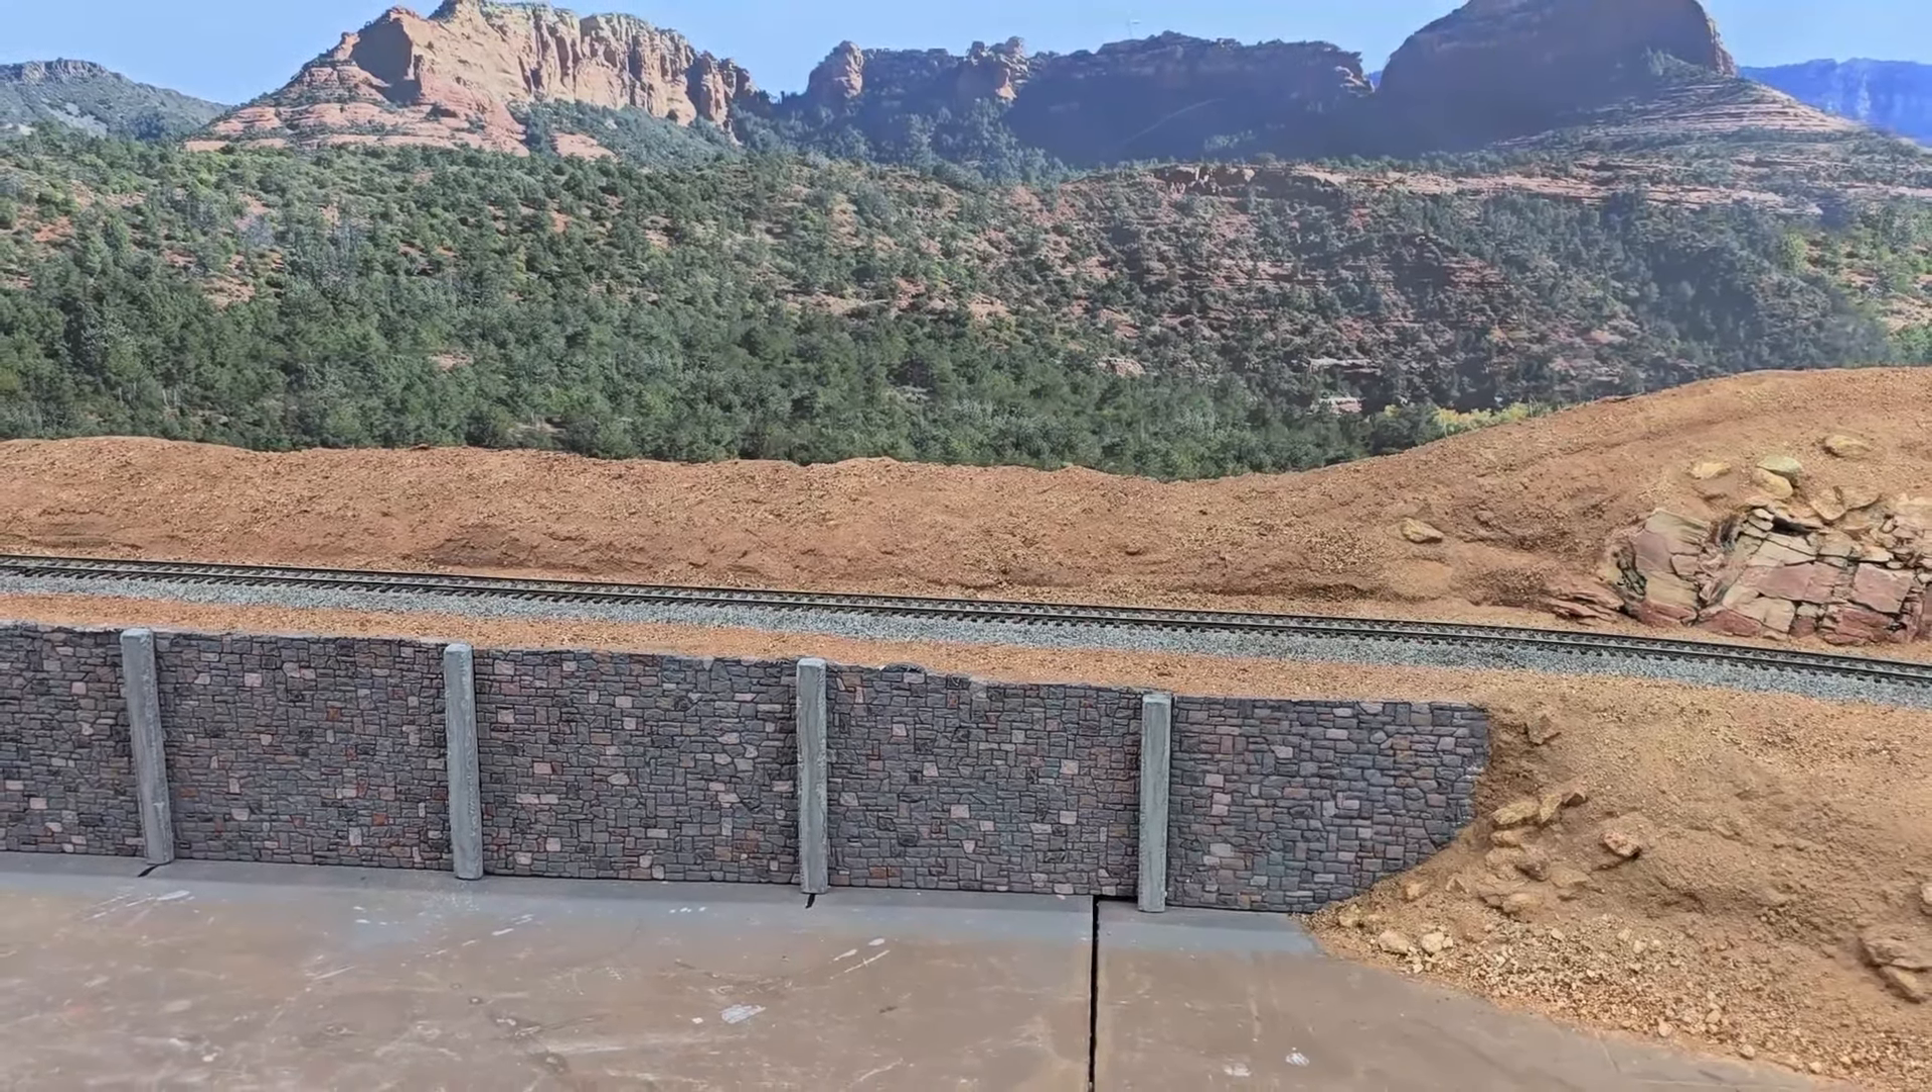I have my concrete columns in place on the retaining wall.